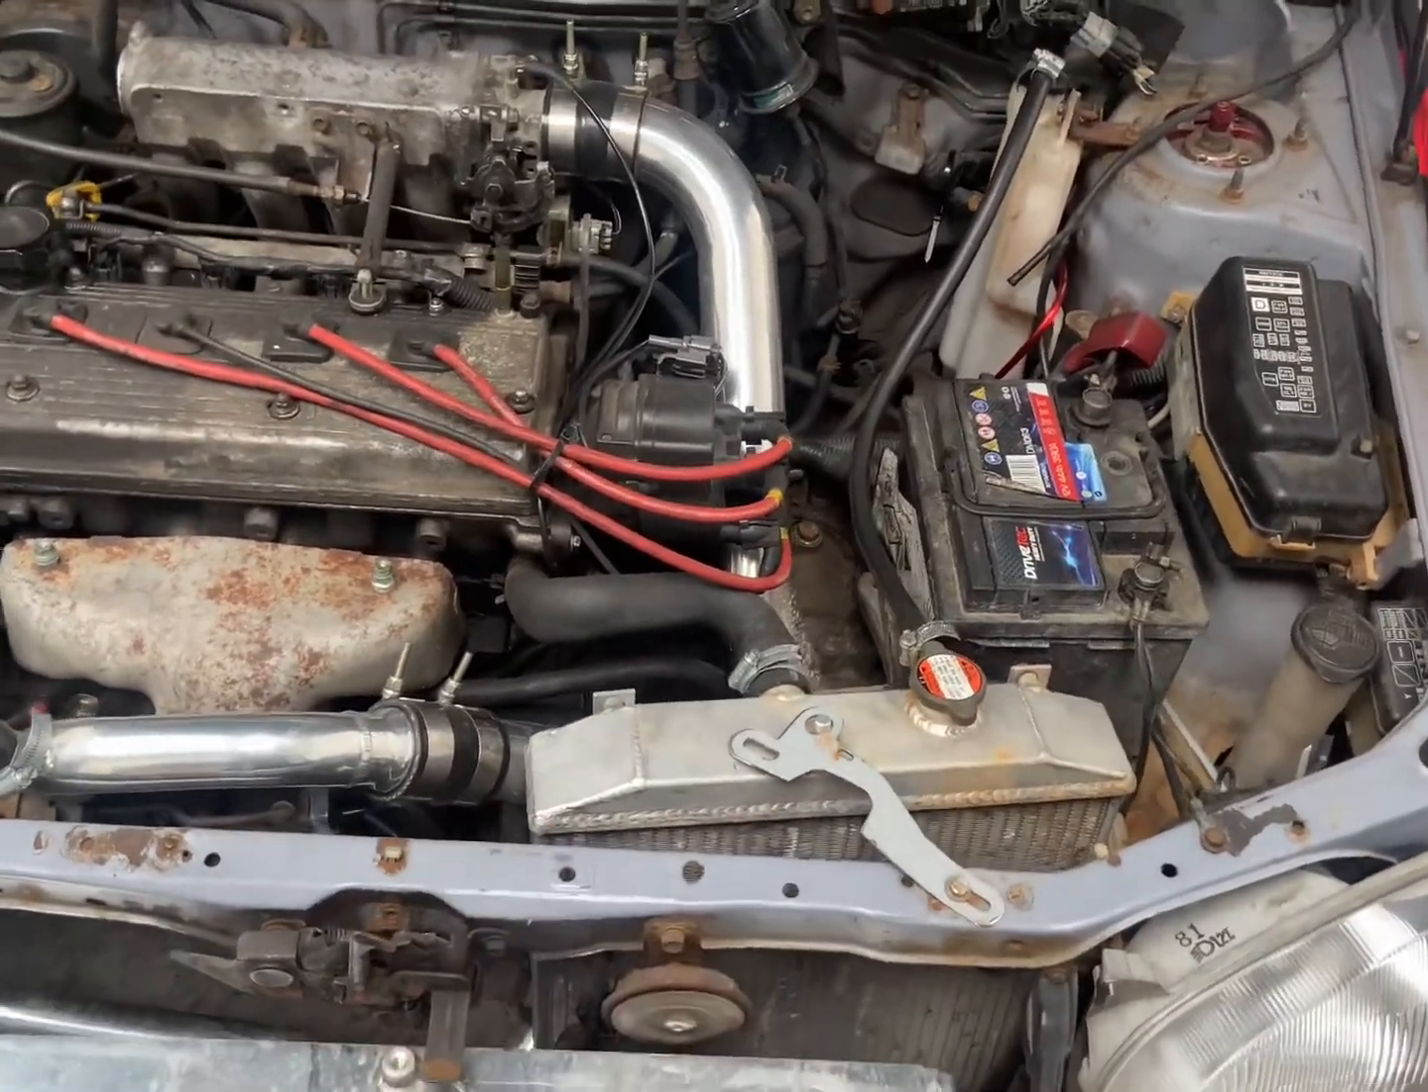Also the bracket that holds it in, sitting slanted, yep.